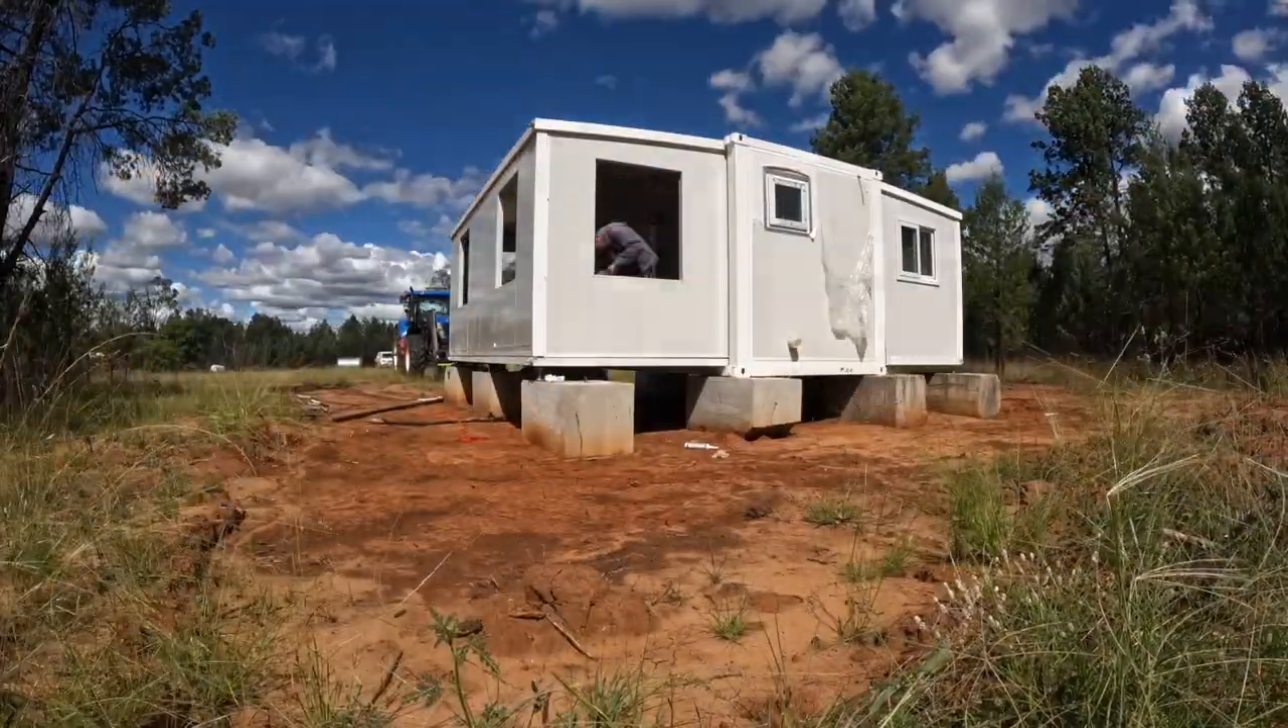We got most of the windows in on that side of that little building.